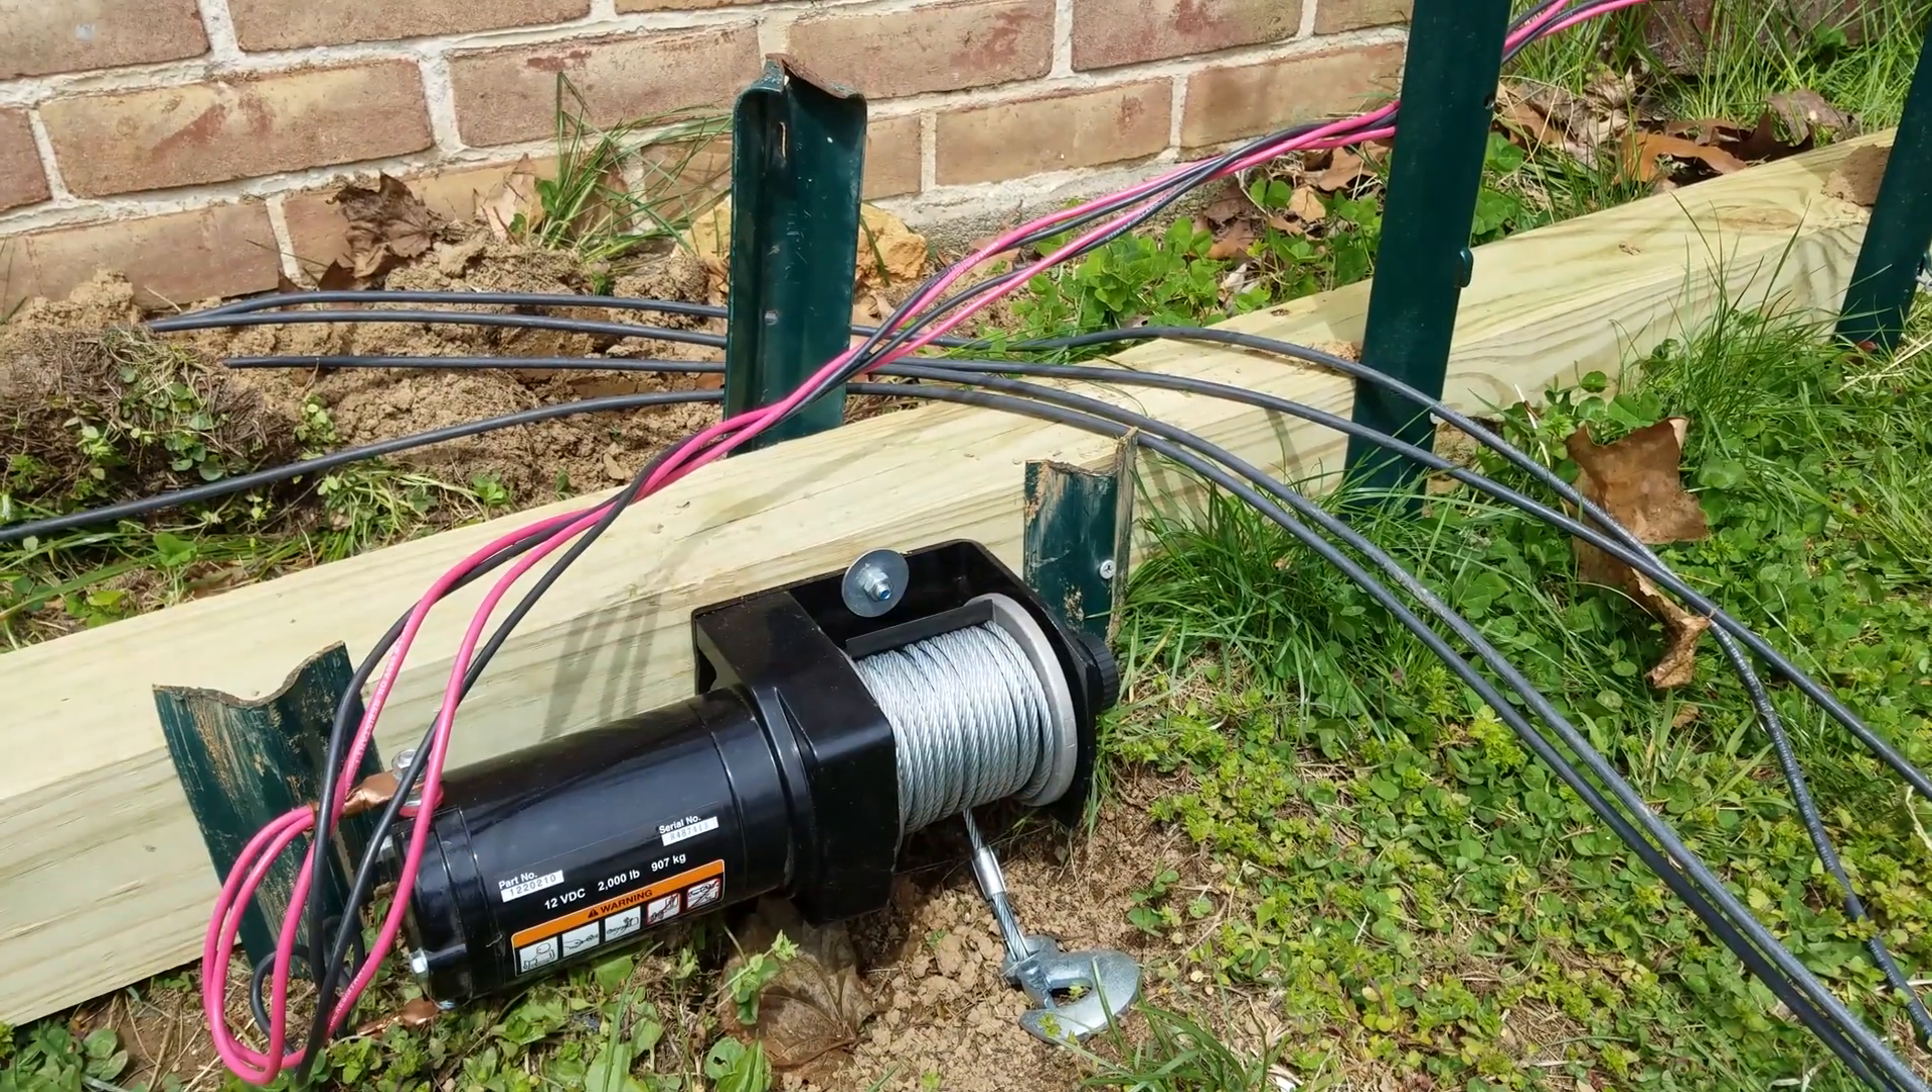I have that winch bolted down to a 4x4, which is then staked into the ground in five different locations.